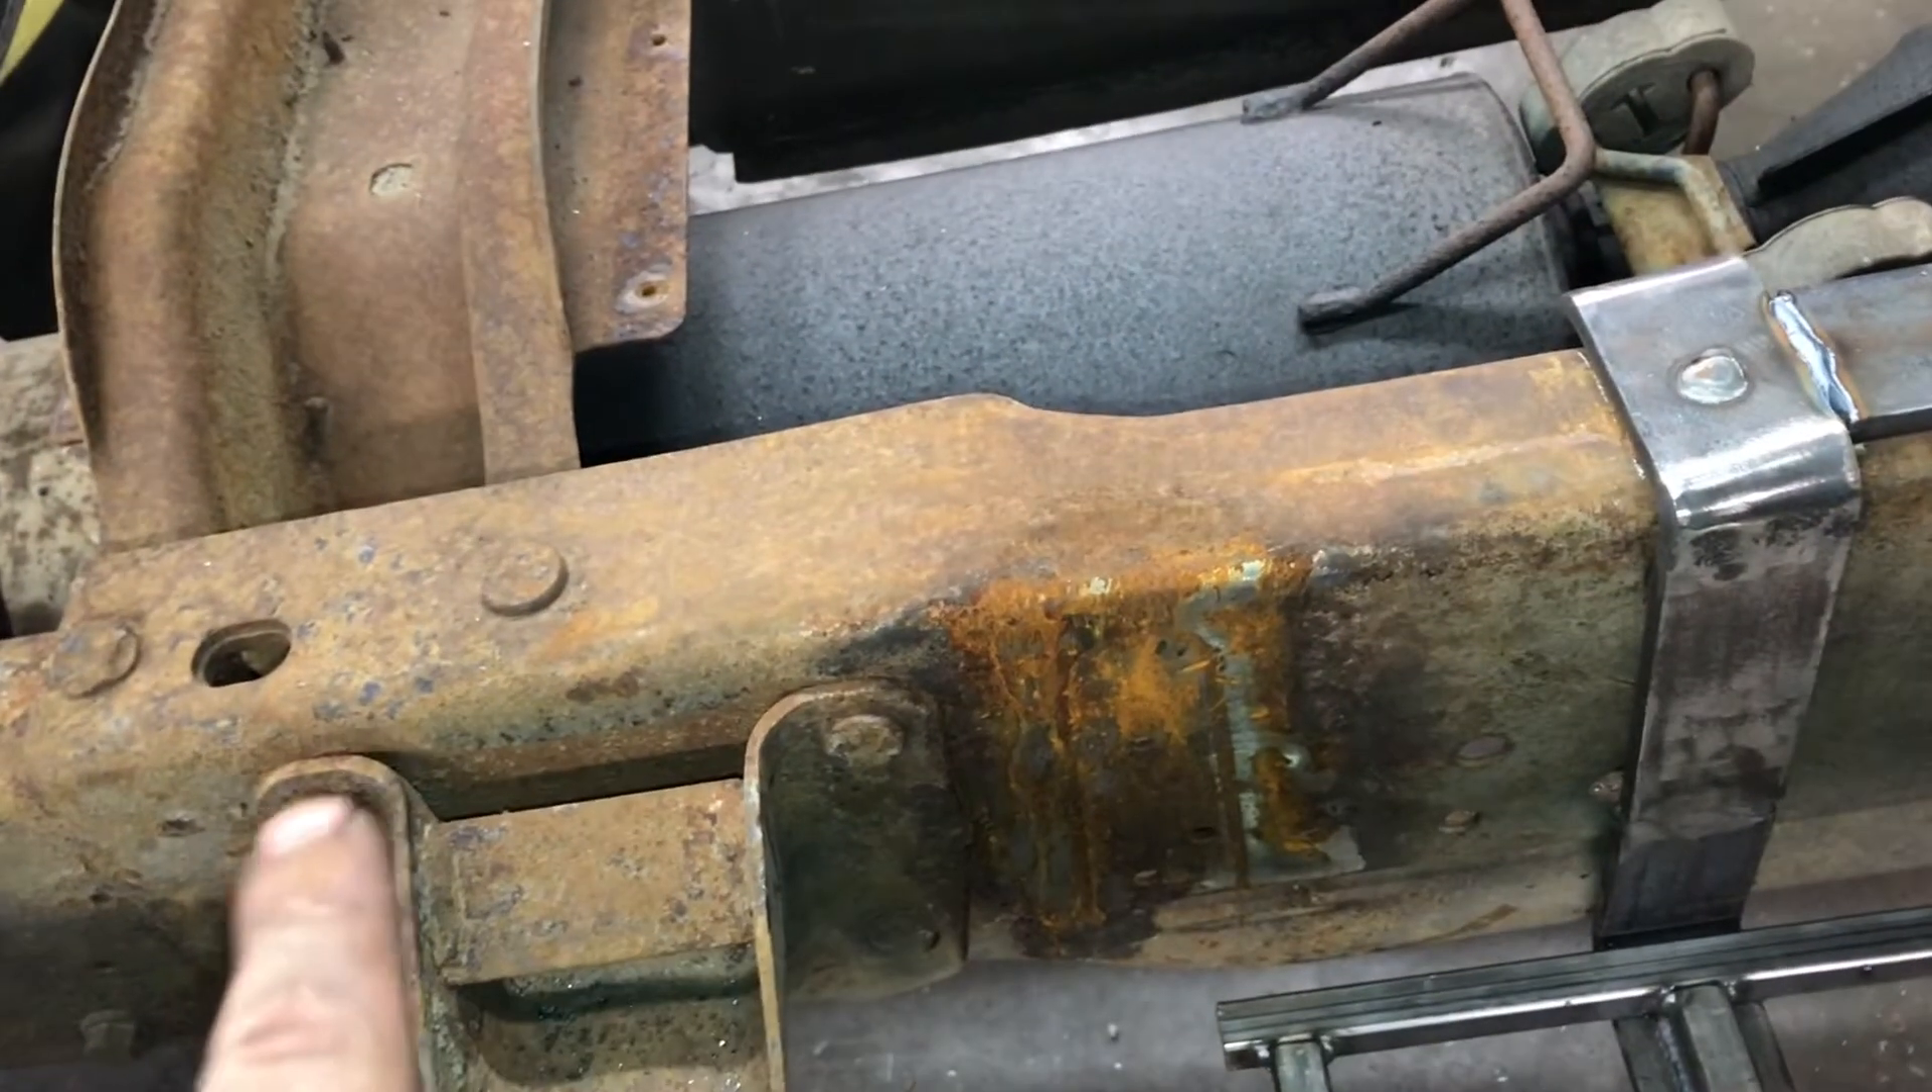I got that piece of strapping across the frame rail.